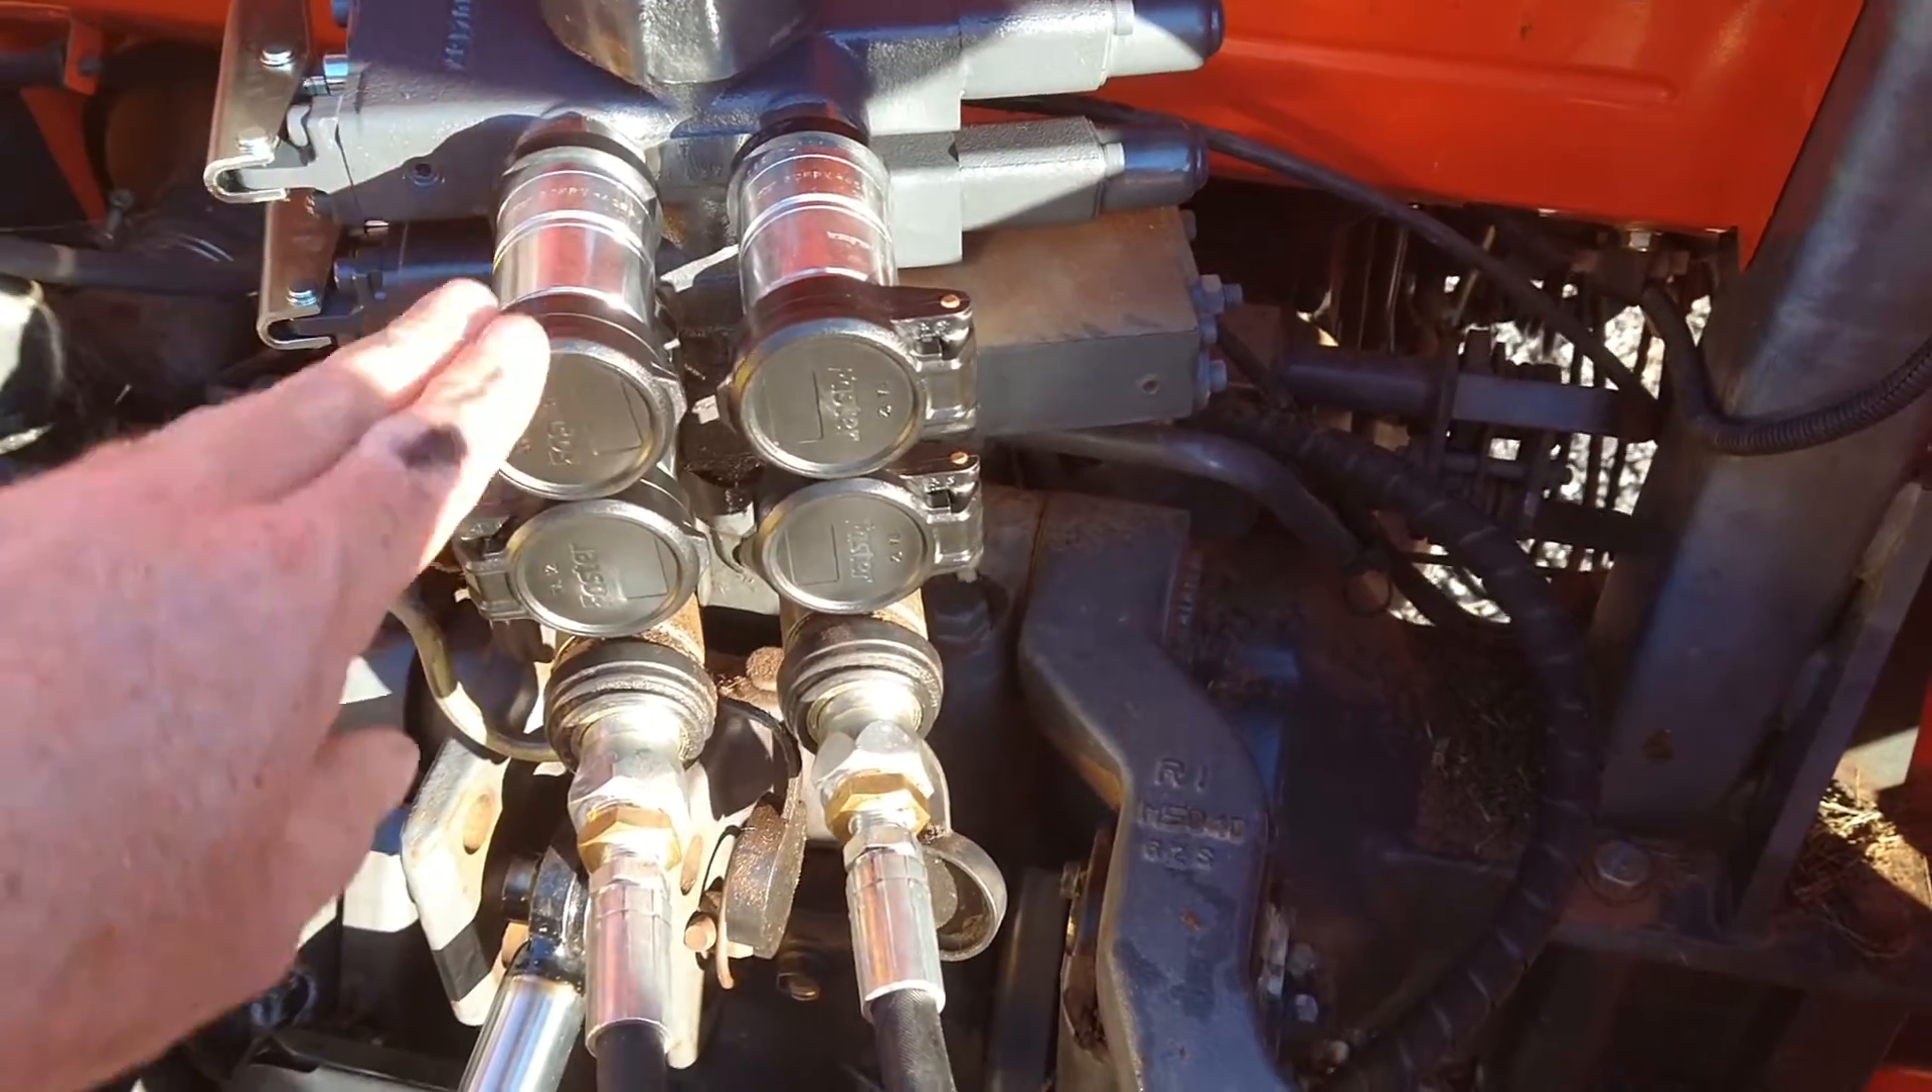All right, so here's the couplers in place.